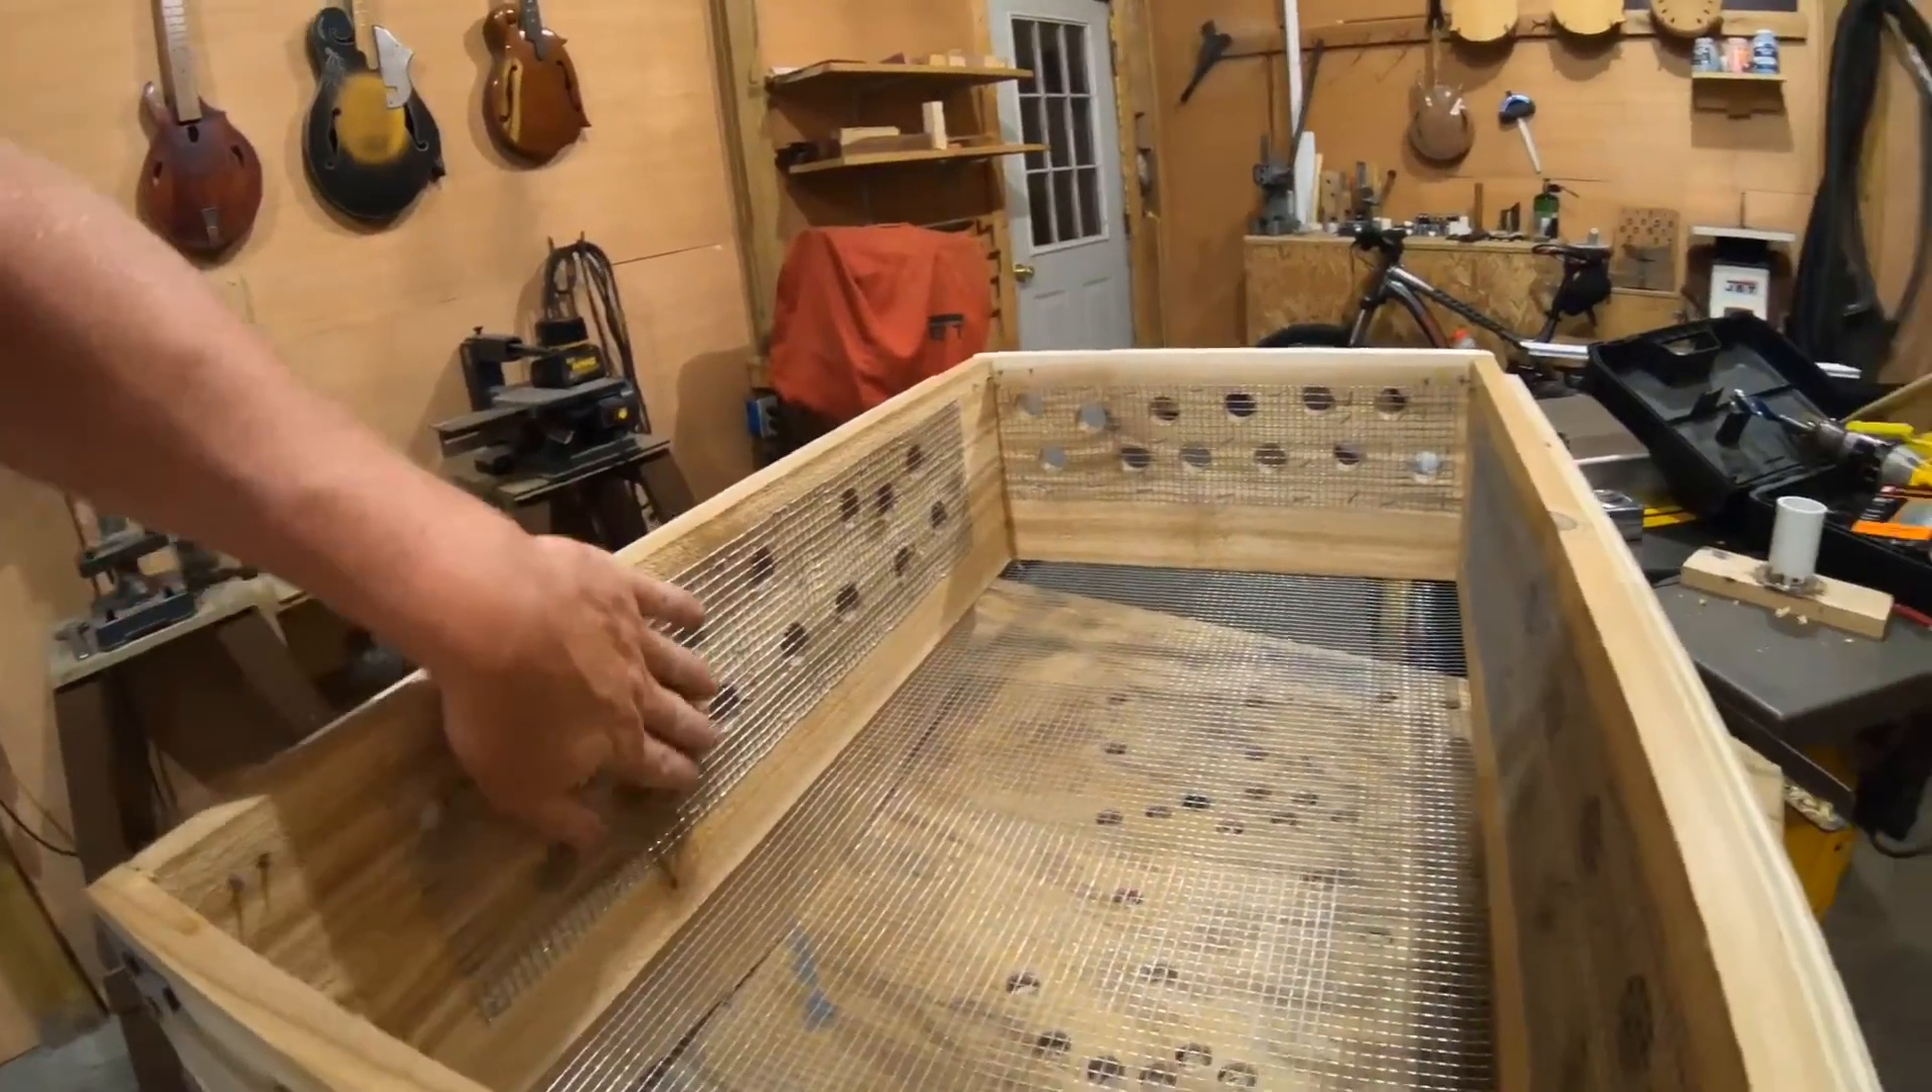Okay we got all of our screen stapled on all the way around covering up our holes.